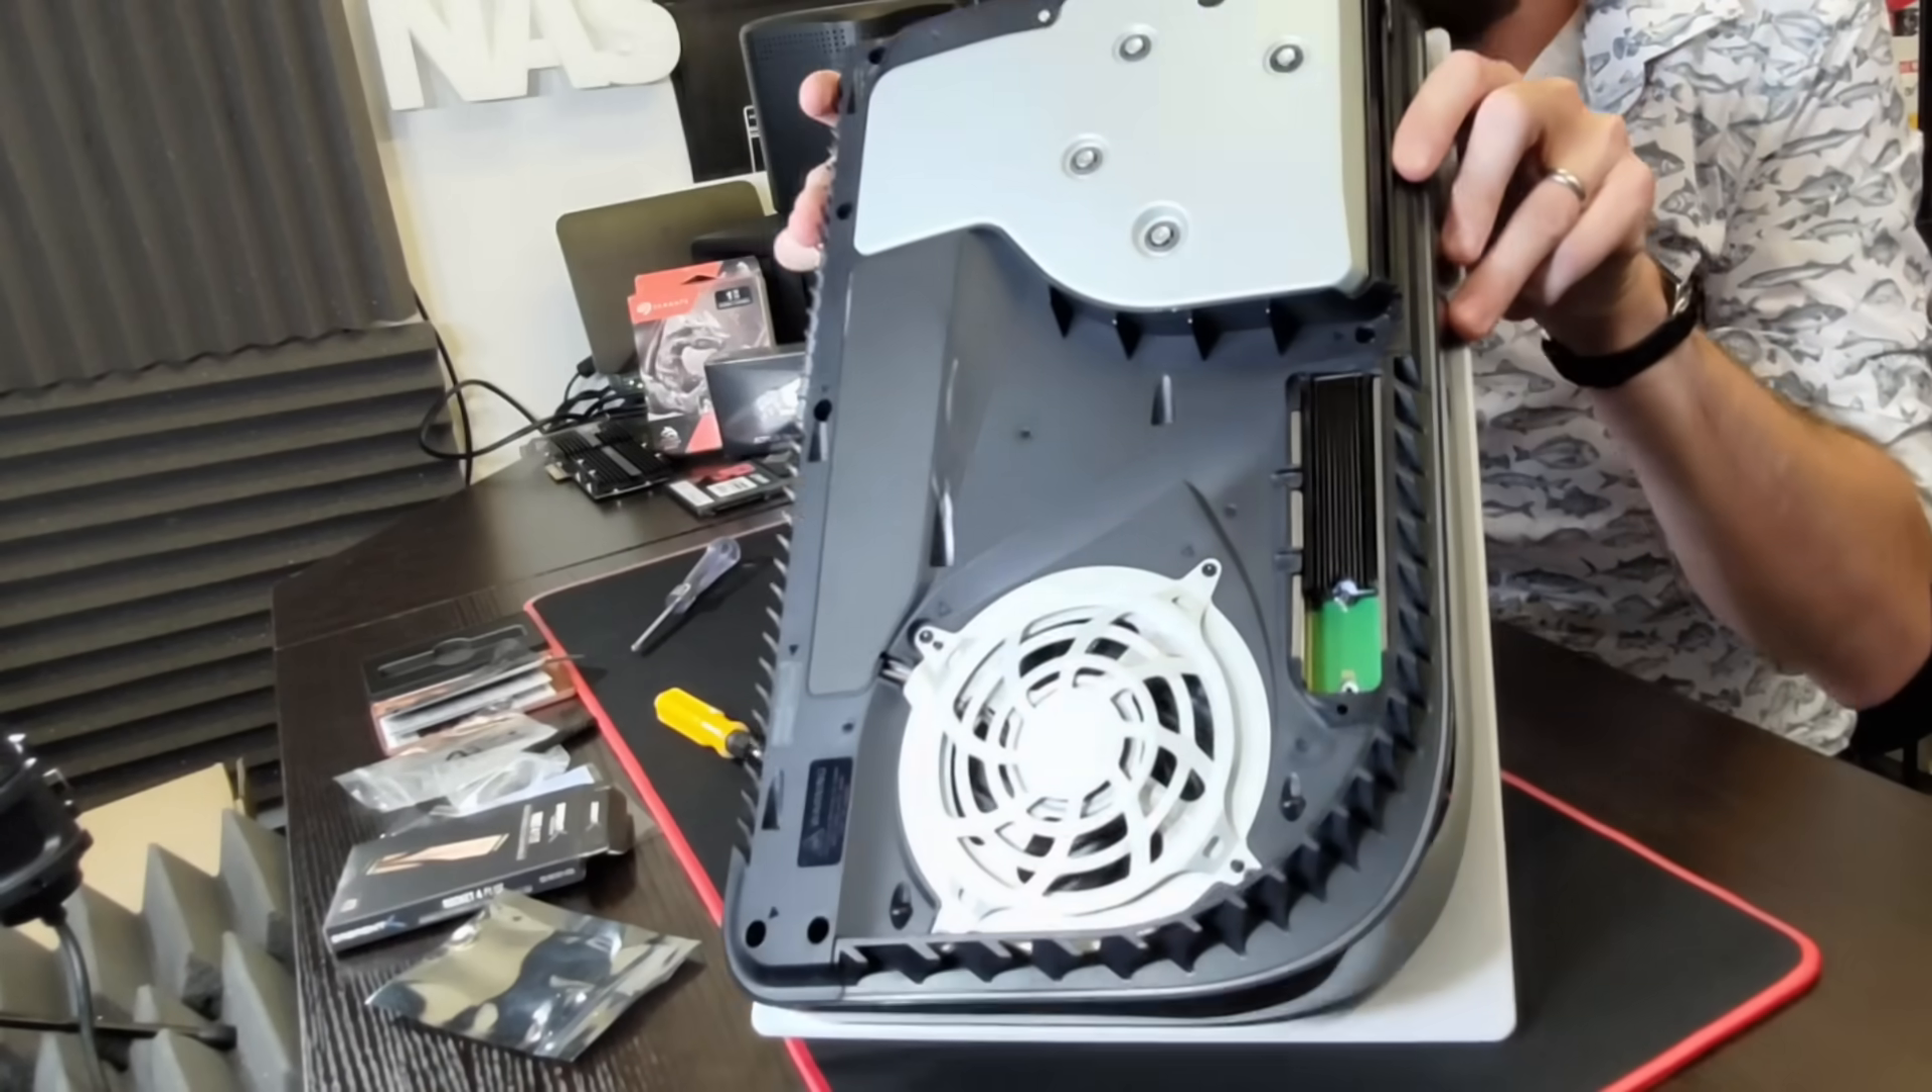And now we've got our SSD and heatsink installed inside our PlayStation.